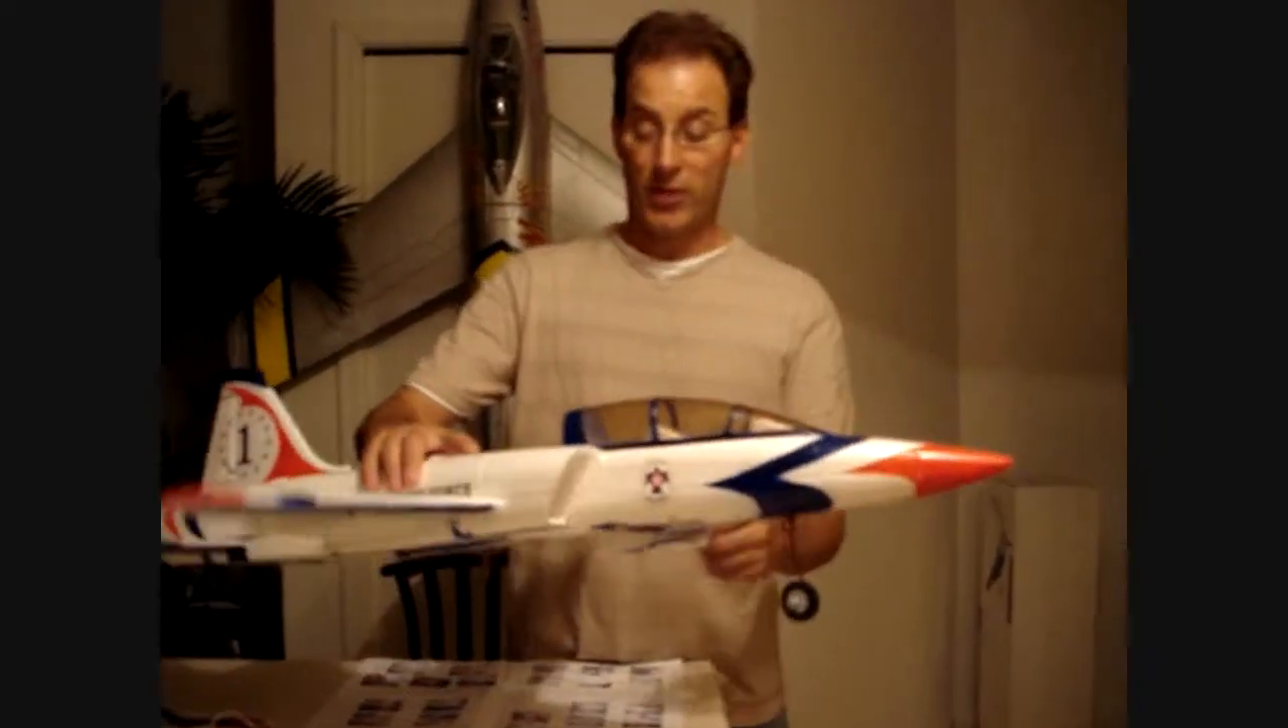We've got the tail installed, the wings, we've got the nose cone, and now it's starting to look like an airplane.